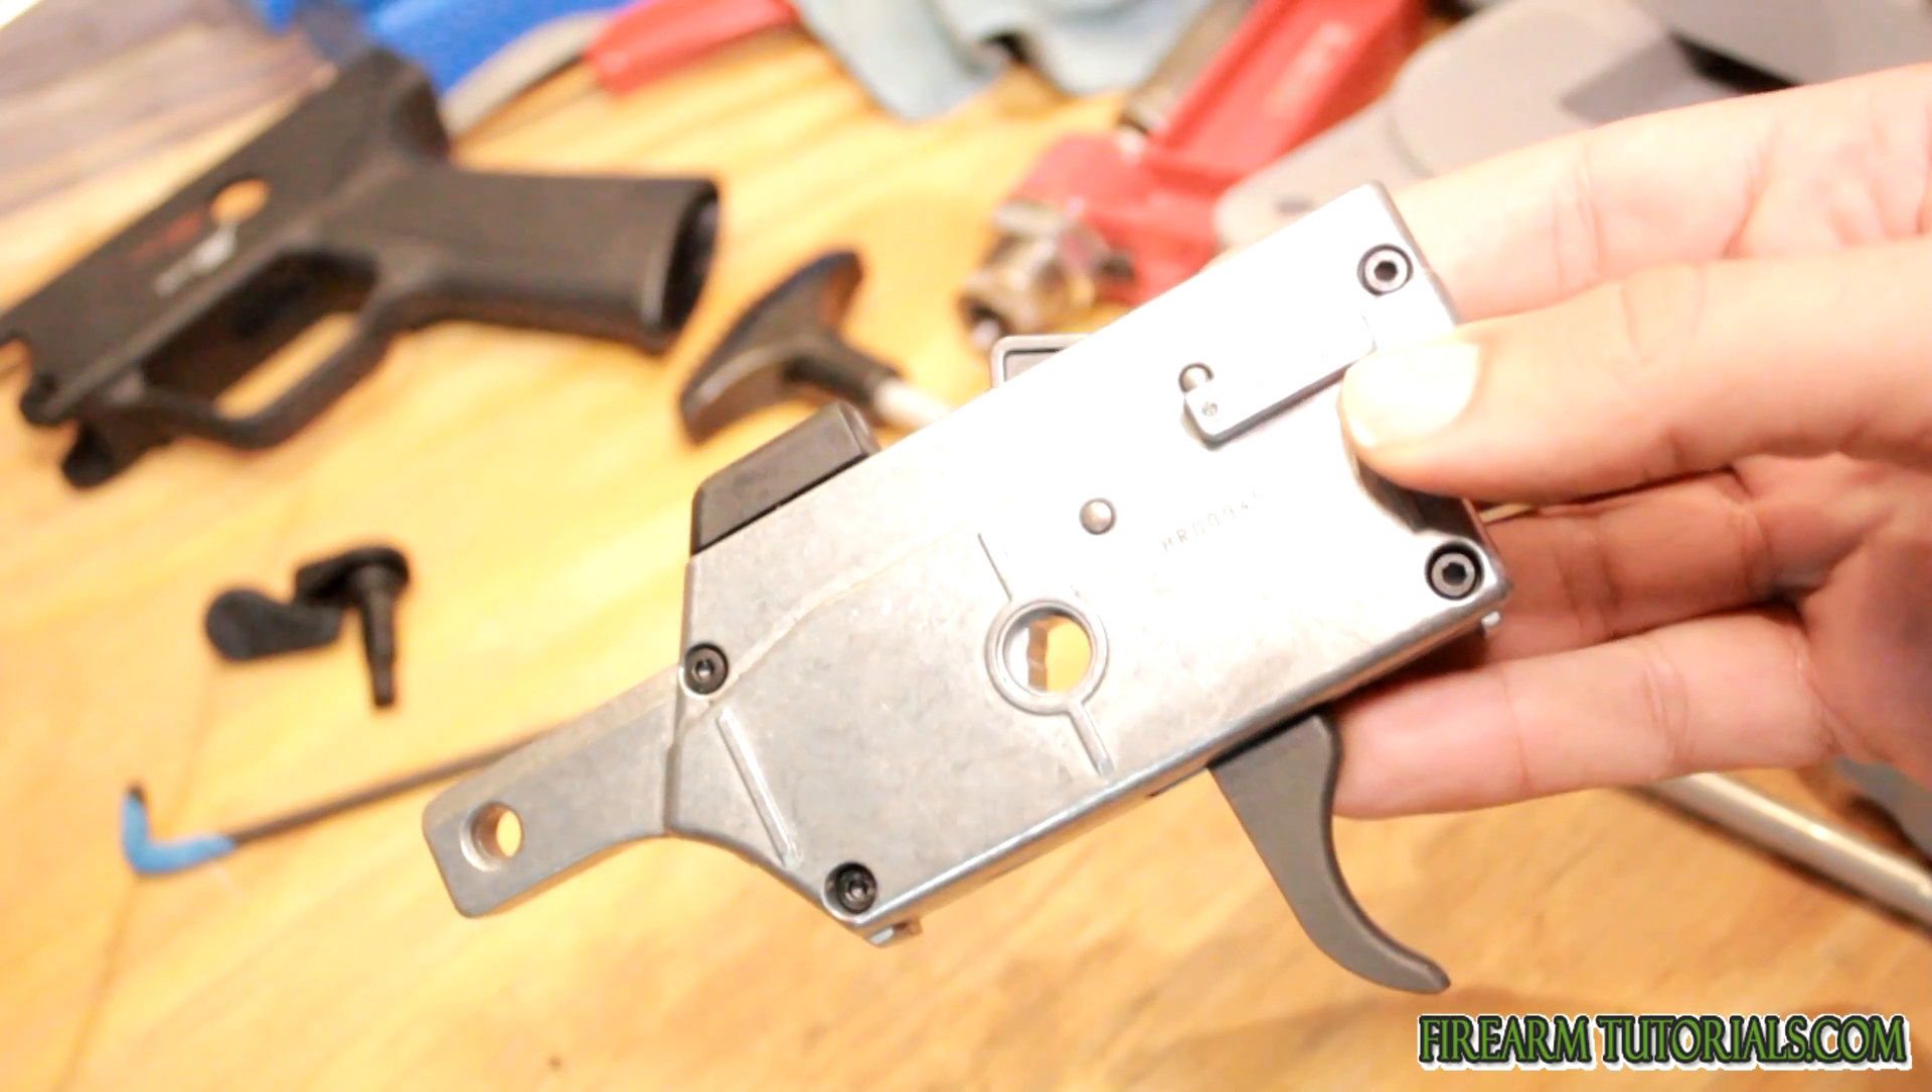So you can see the four Allen head screws that we'll have to remove.